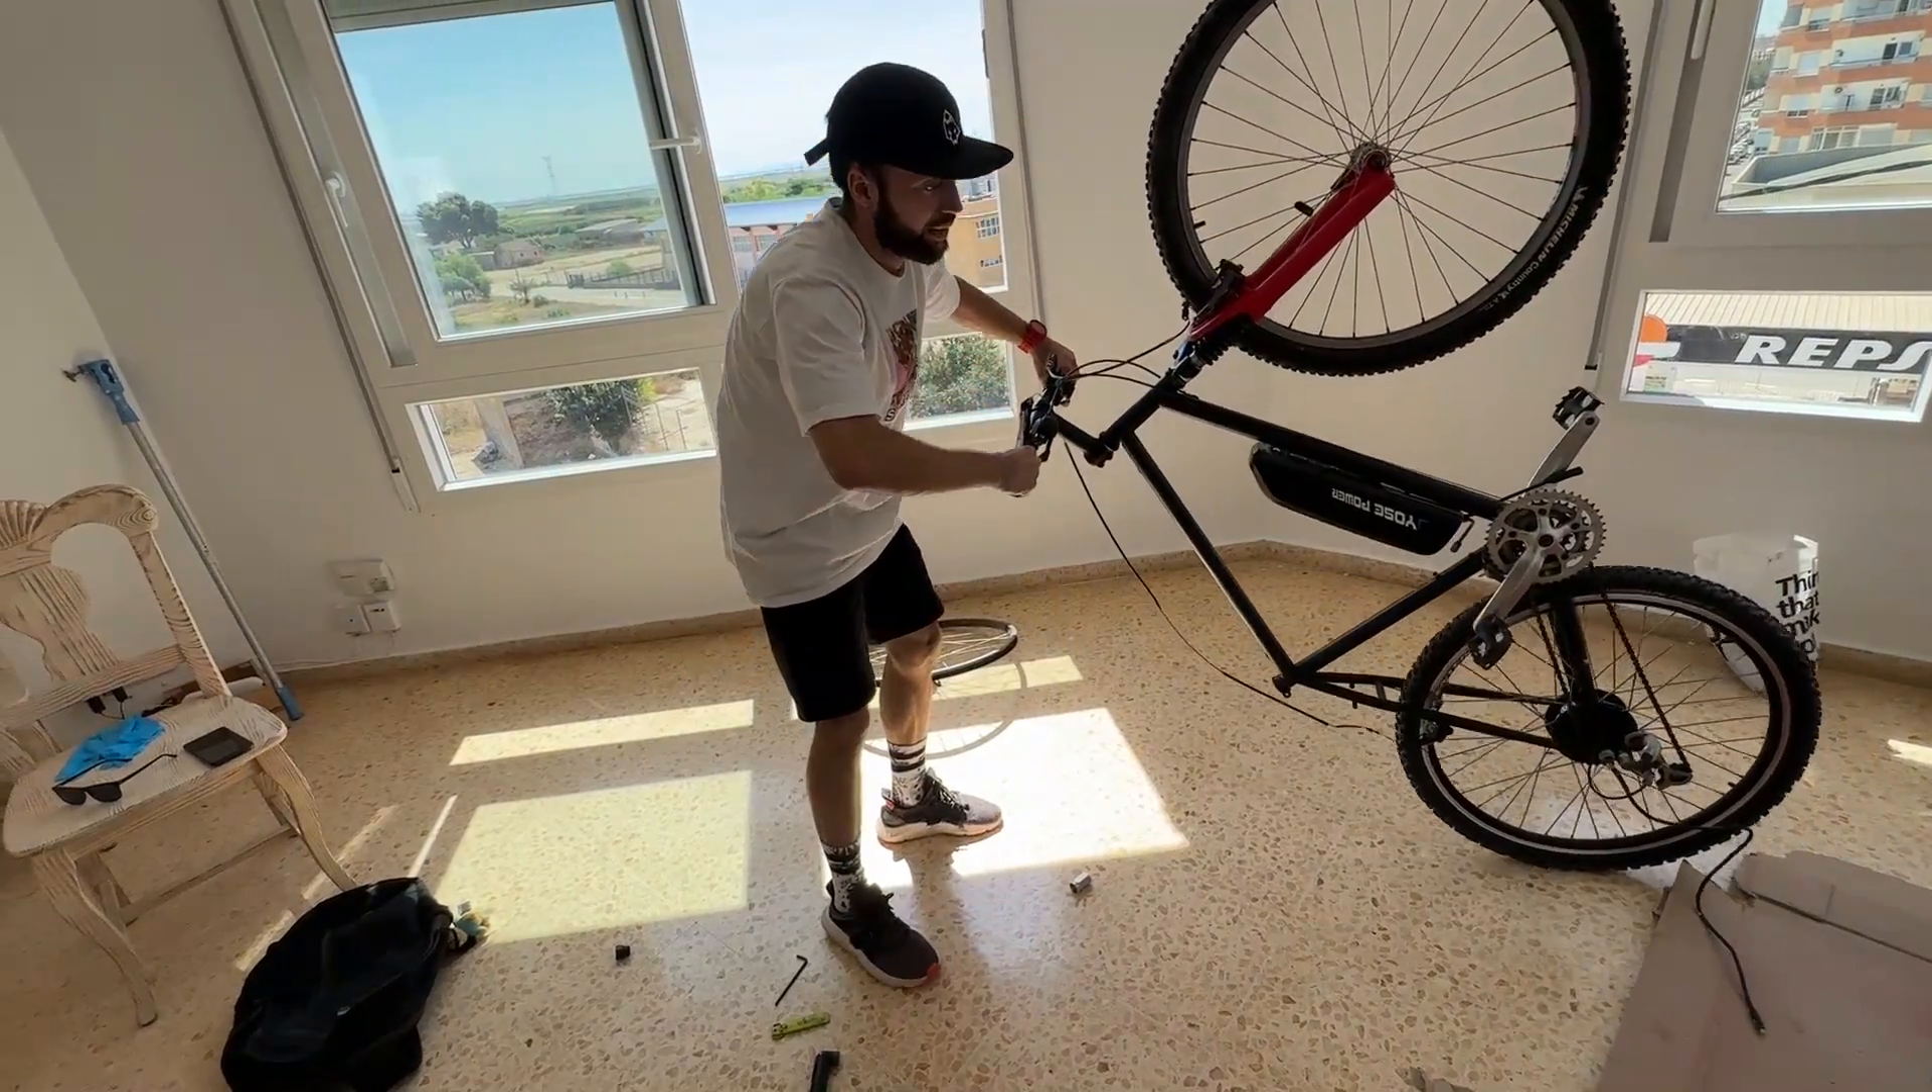Hemos colocado la rueda delantera Ahora sí.